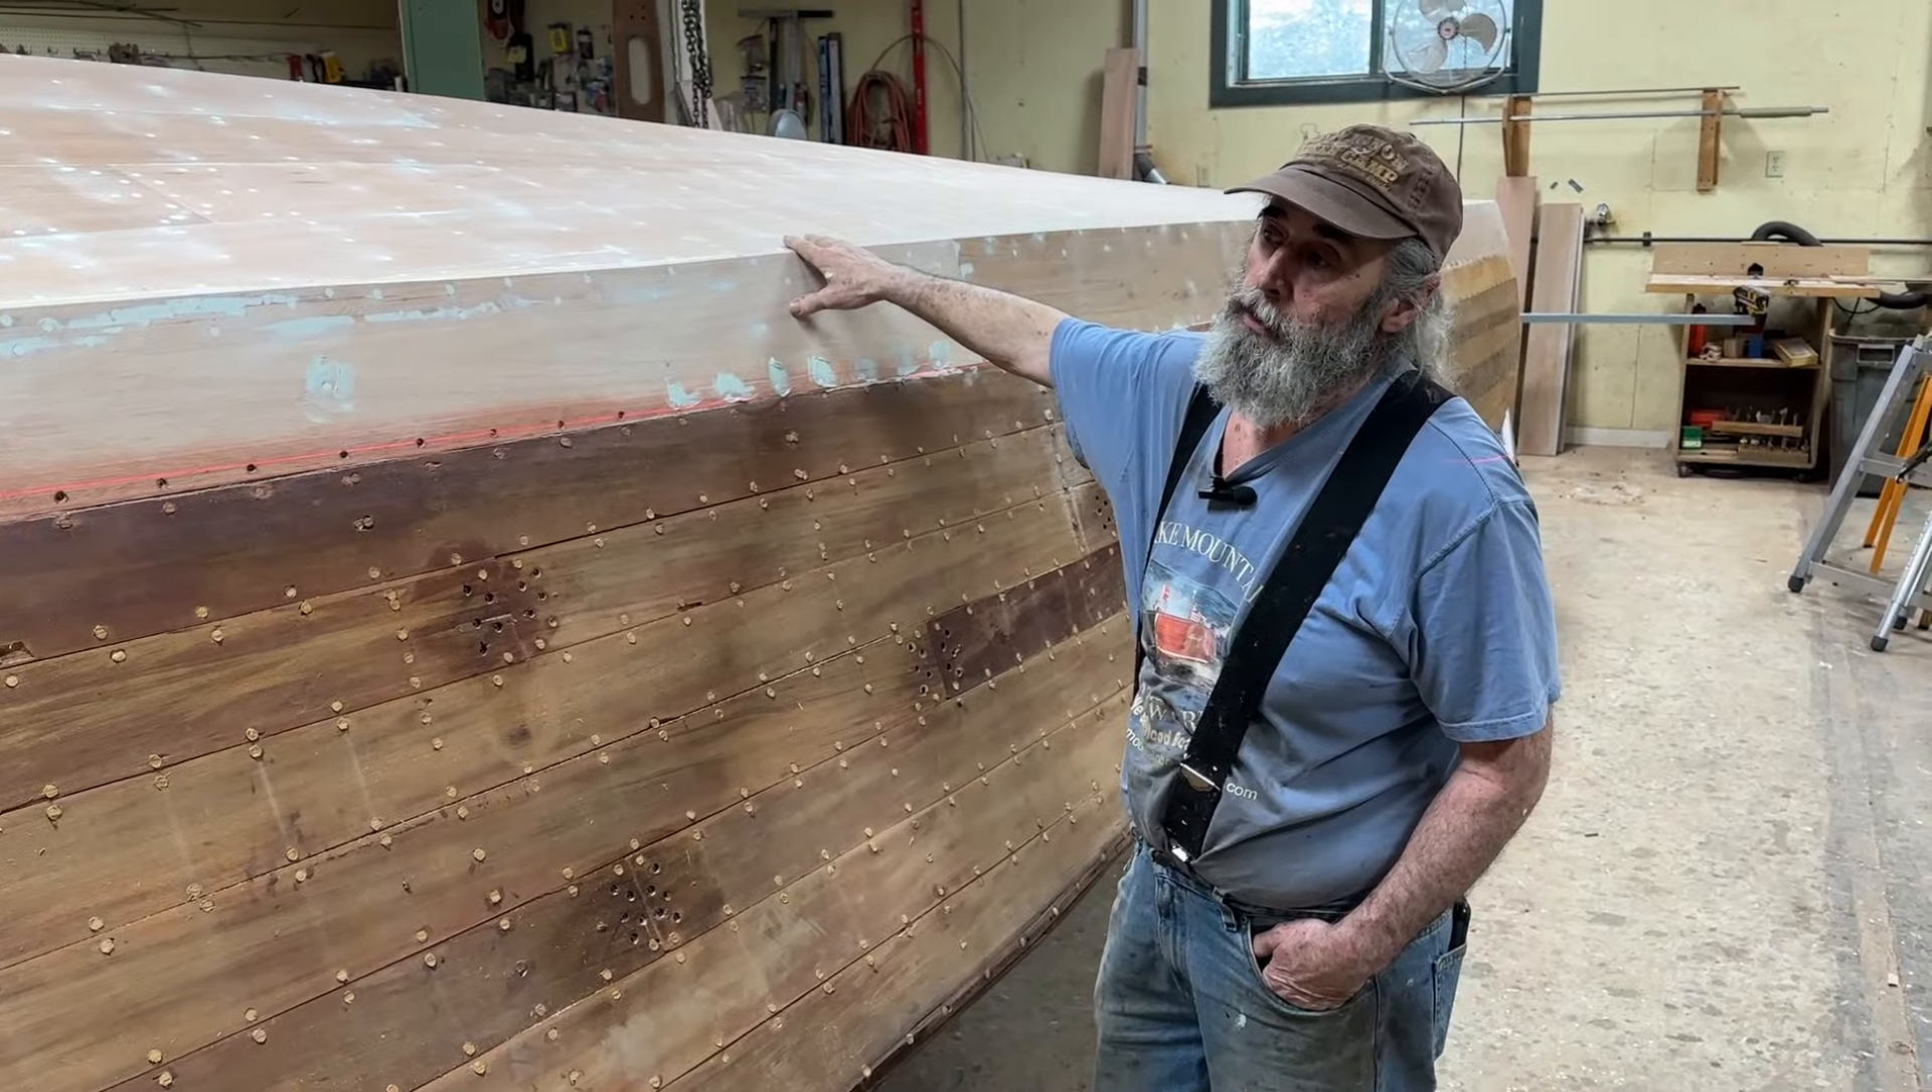Okay, so we installed all of our planking and we had to let it cure.